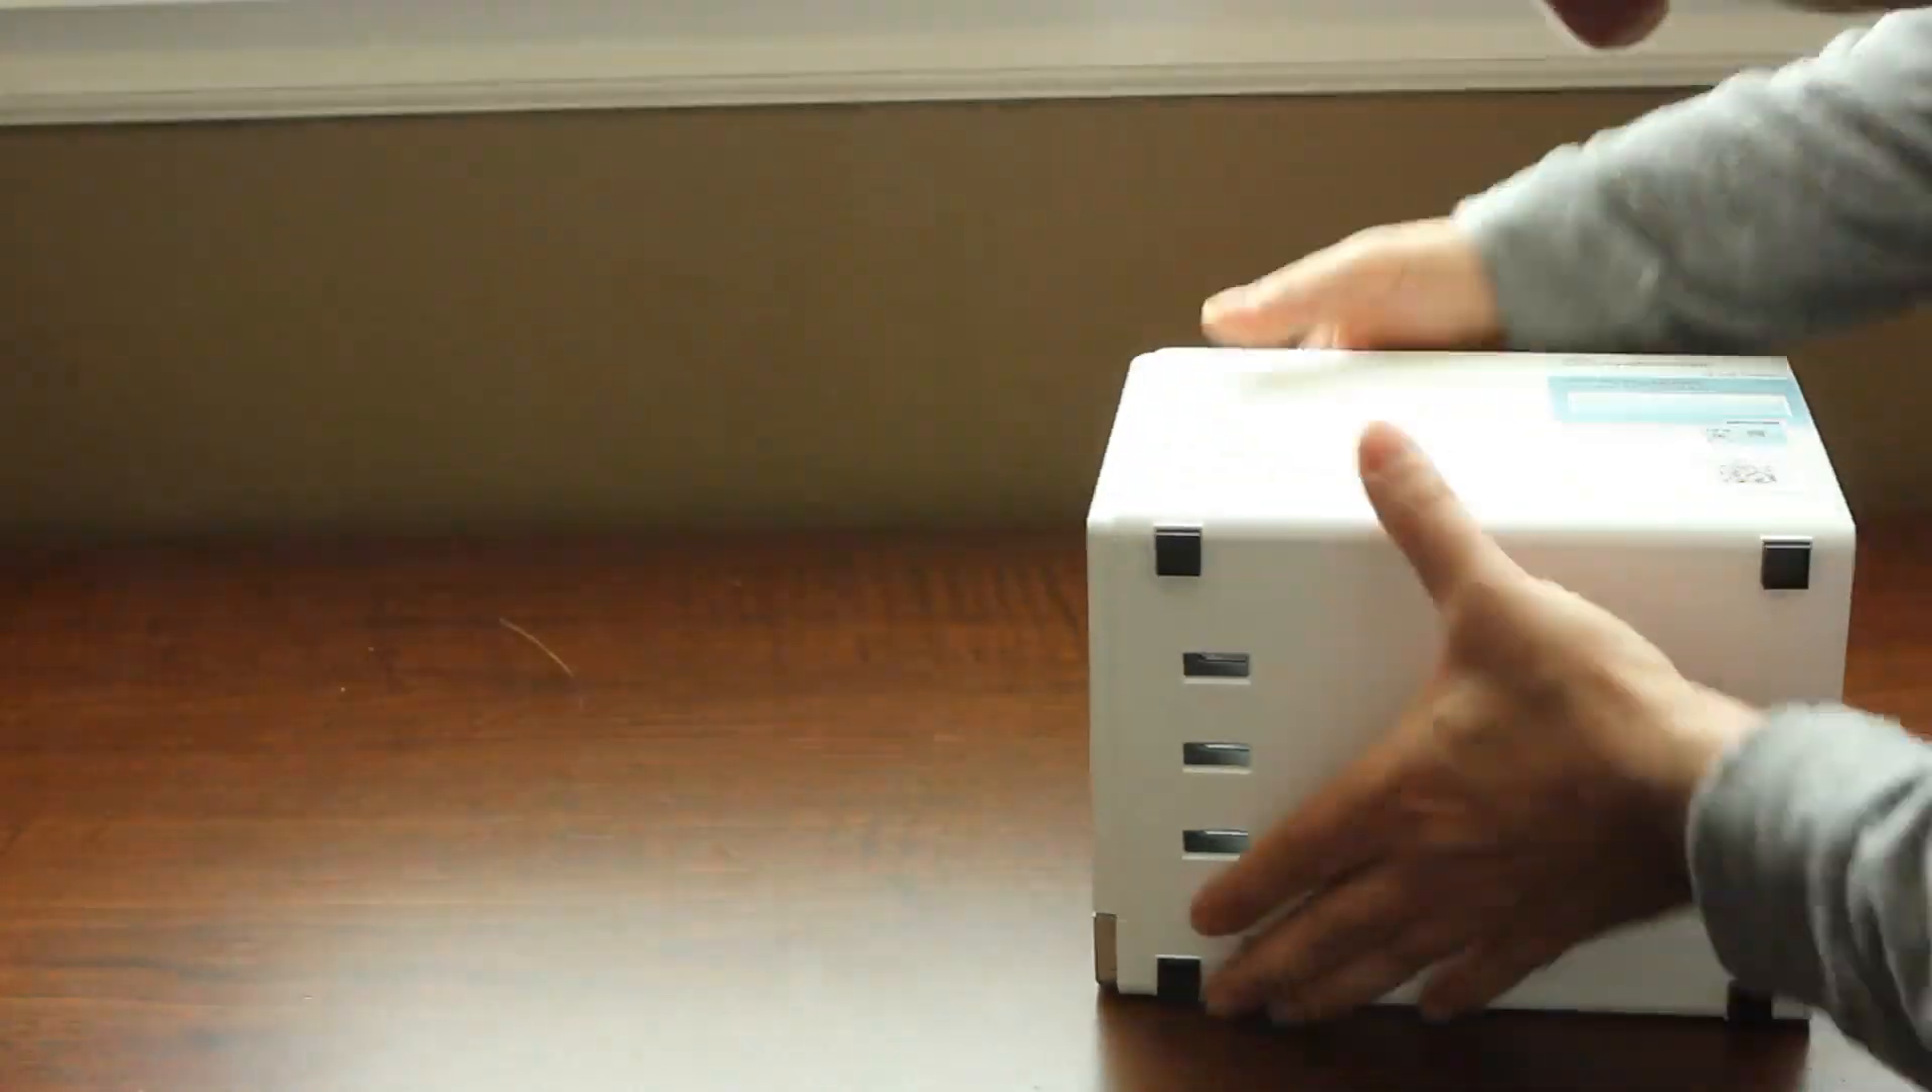Your case for your qnap is put back together.